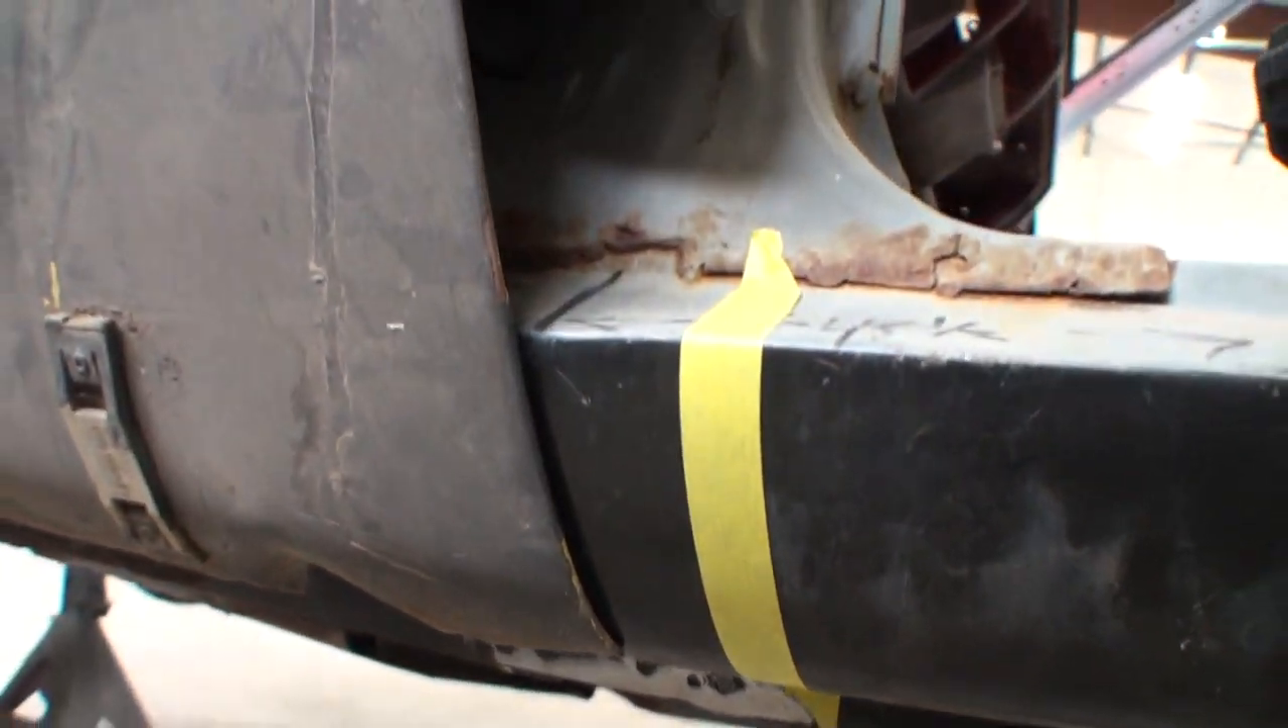You can kind of see how the fender overhangs on the rocker panel.